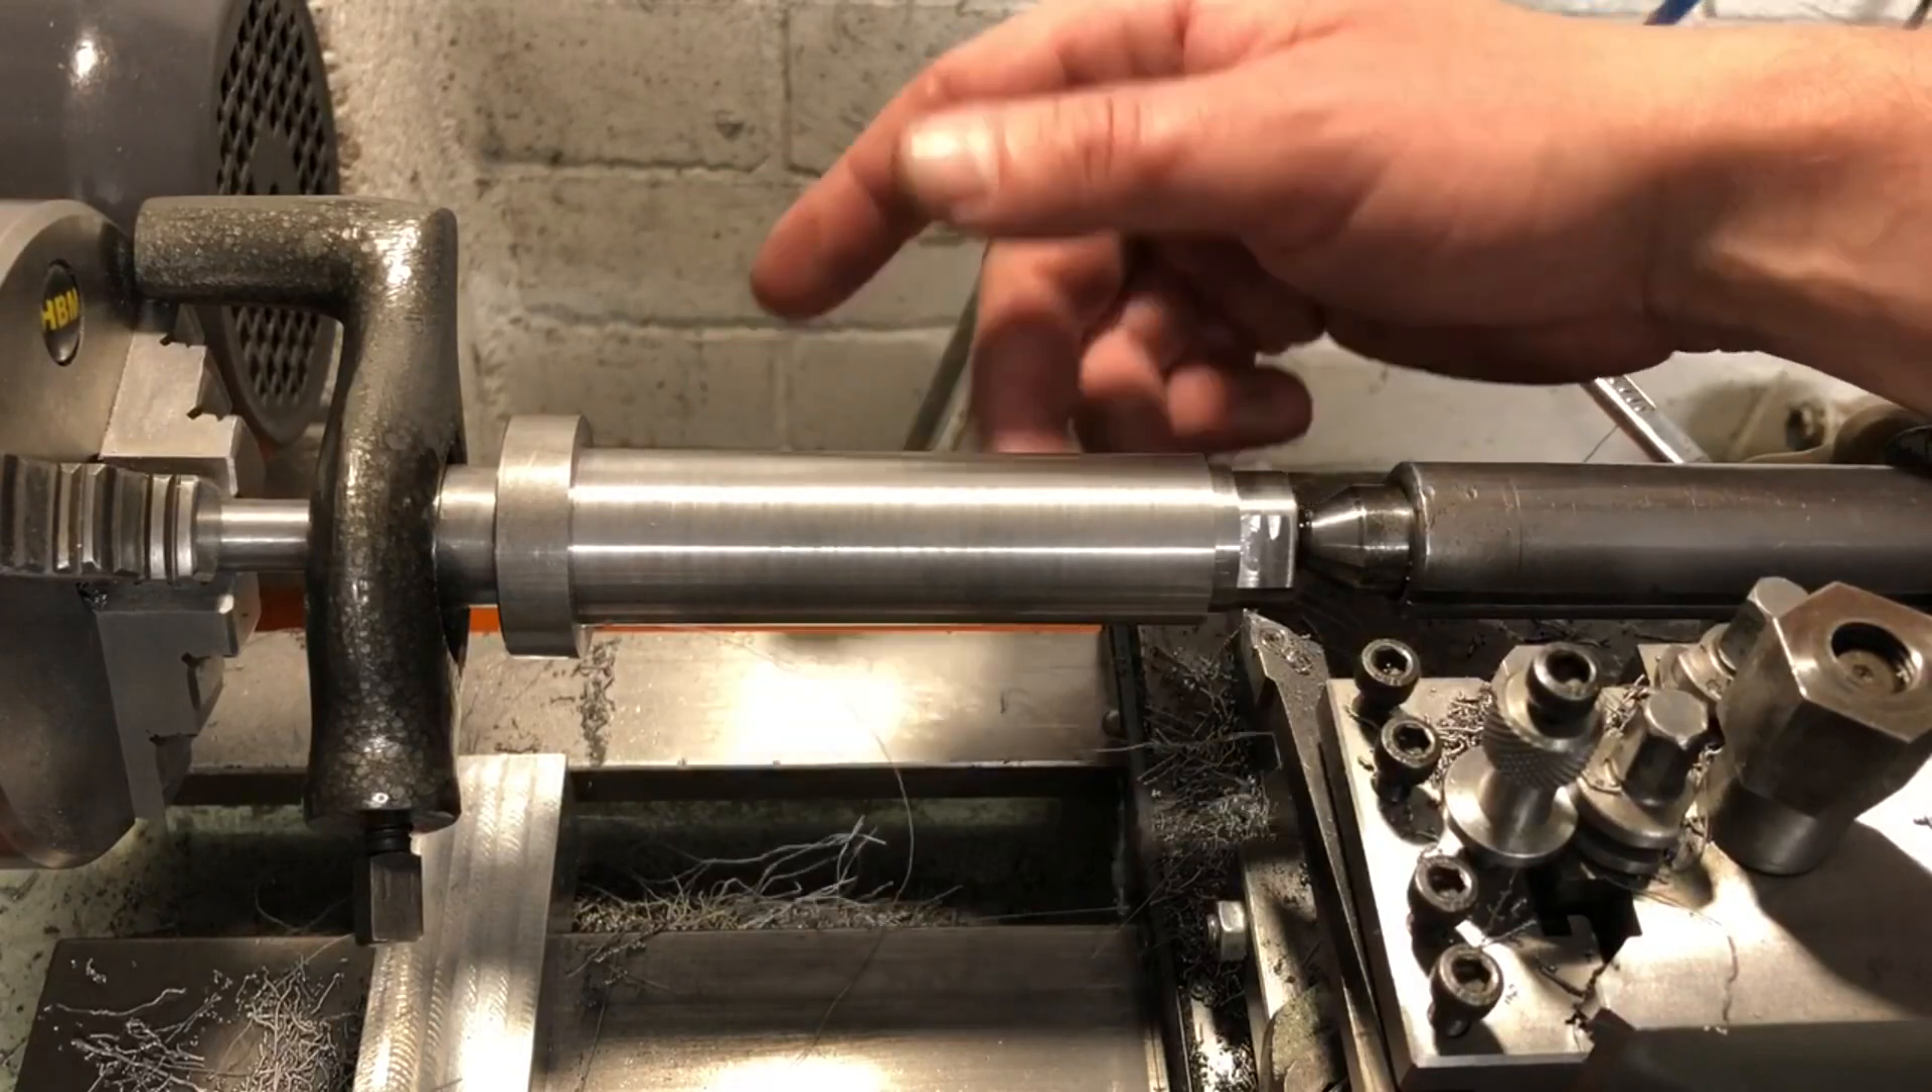The spindle is now mounted on the mandrel.